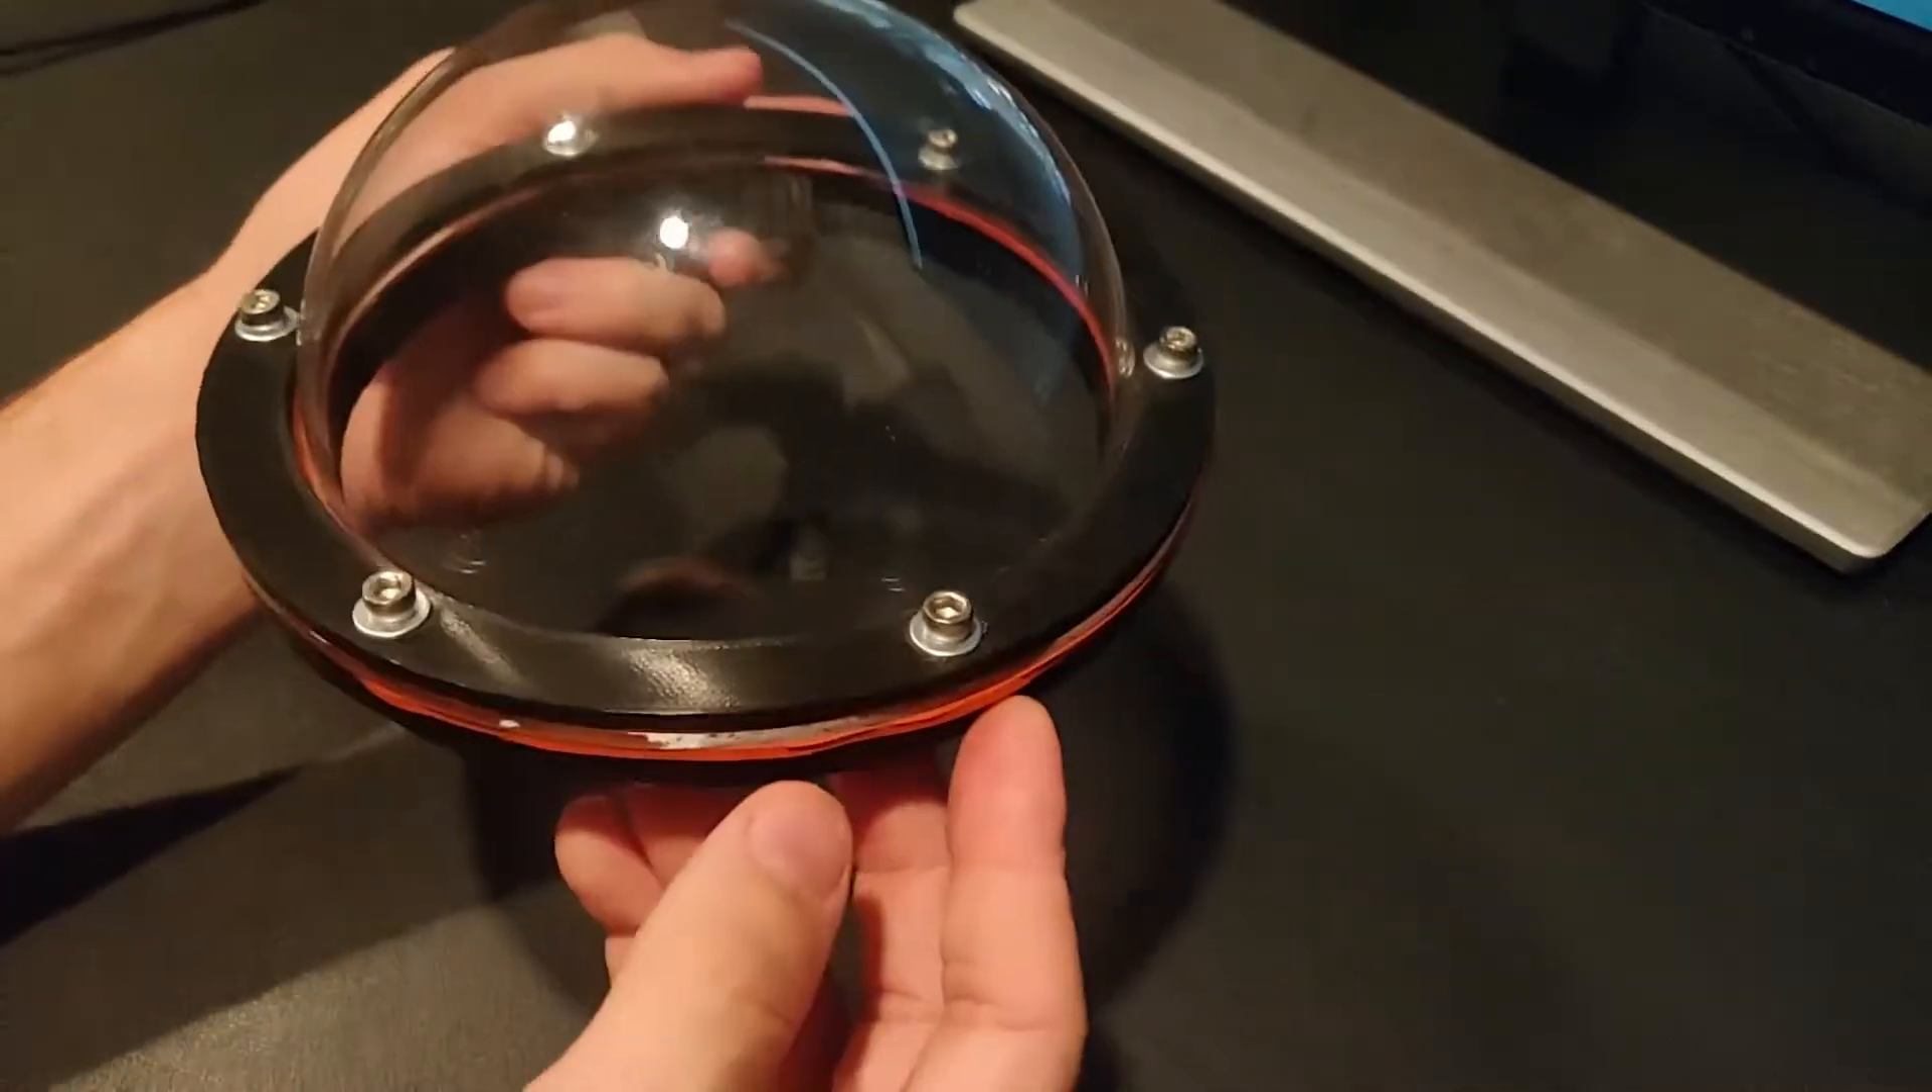Okay, so here is the dome all finished up with the washers on it.